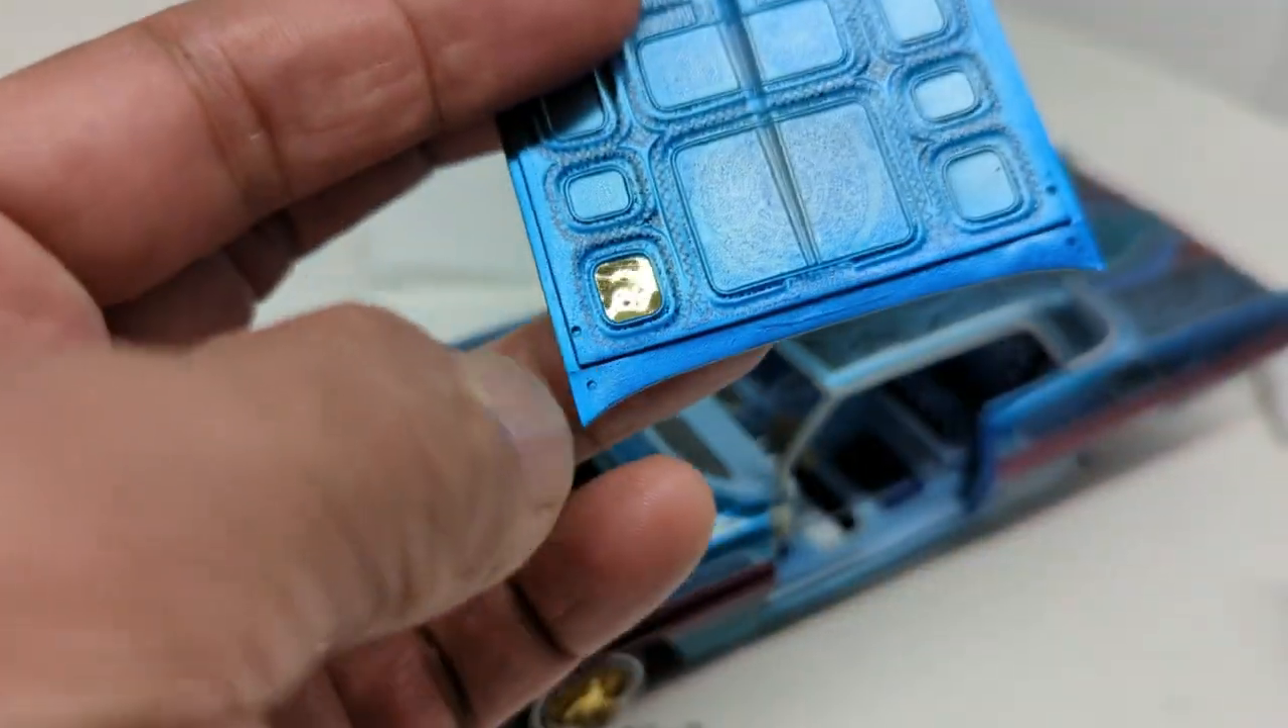I still need to finish all these mirror-type things that are going to go on those six squares.